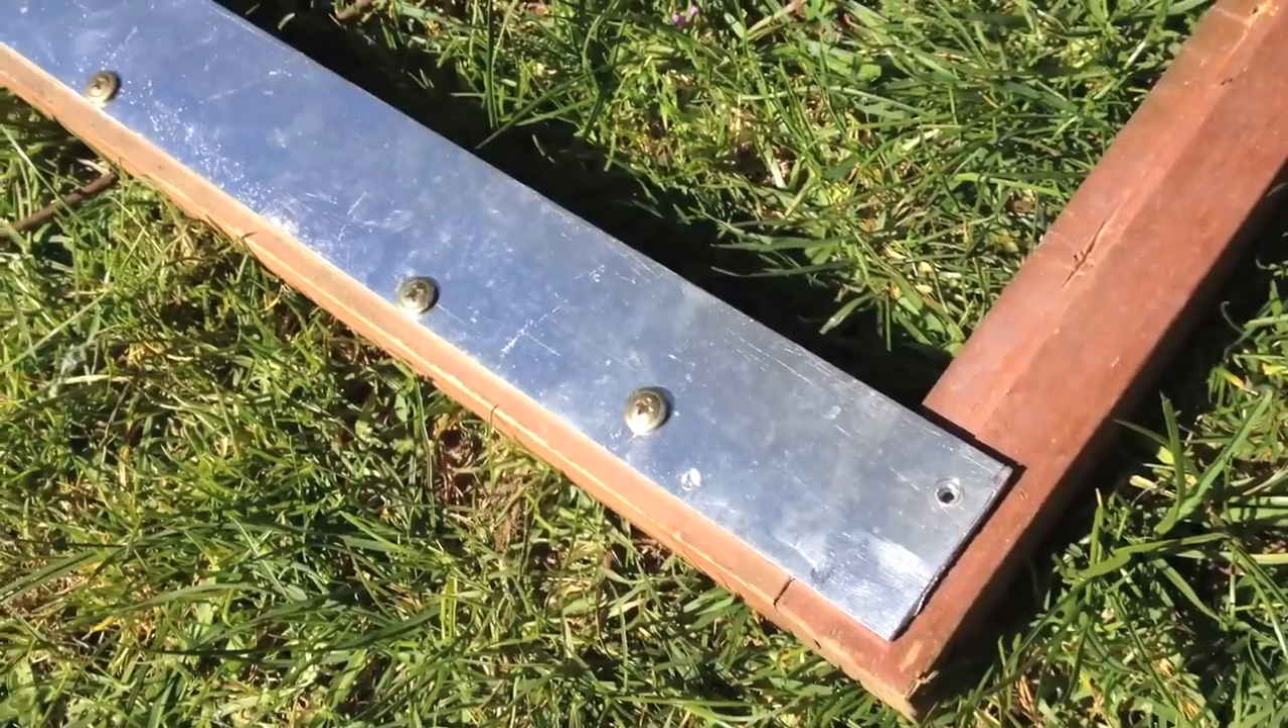I've just fixed the aluminium to the frame using some pan head screws as you can see here.